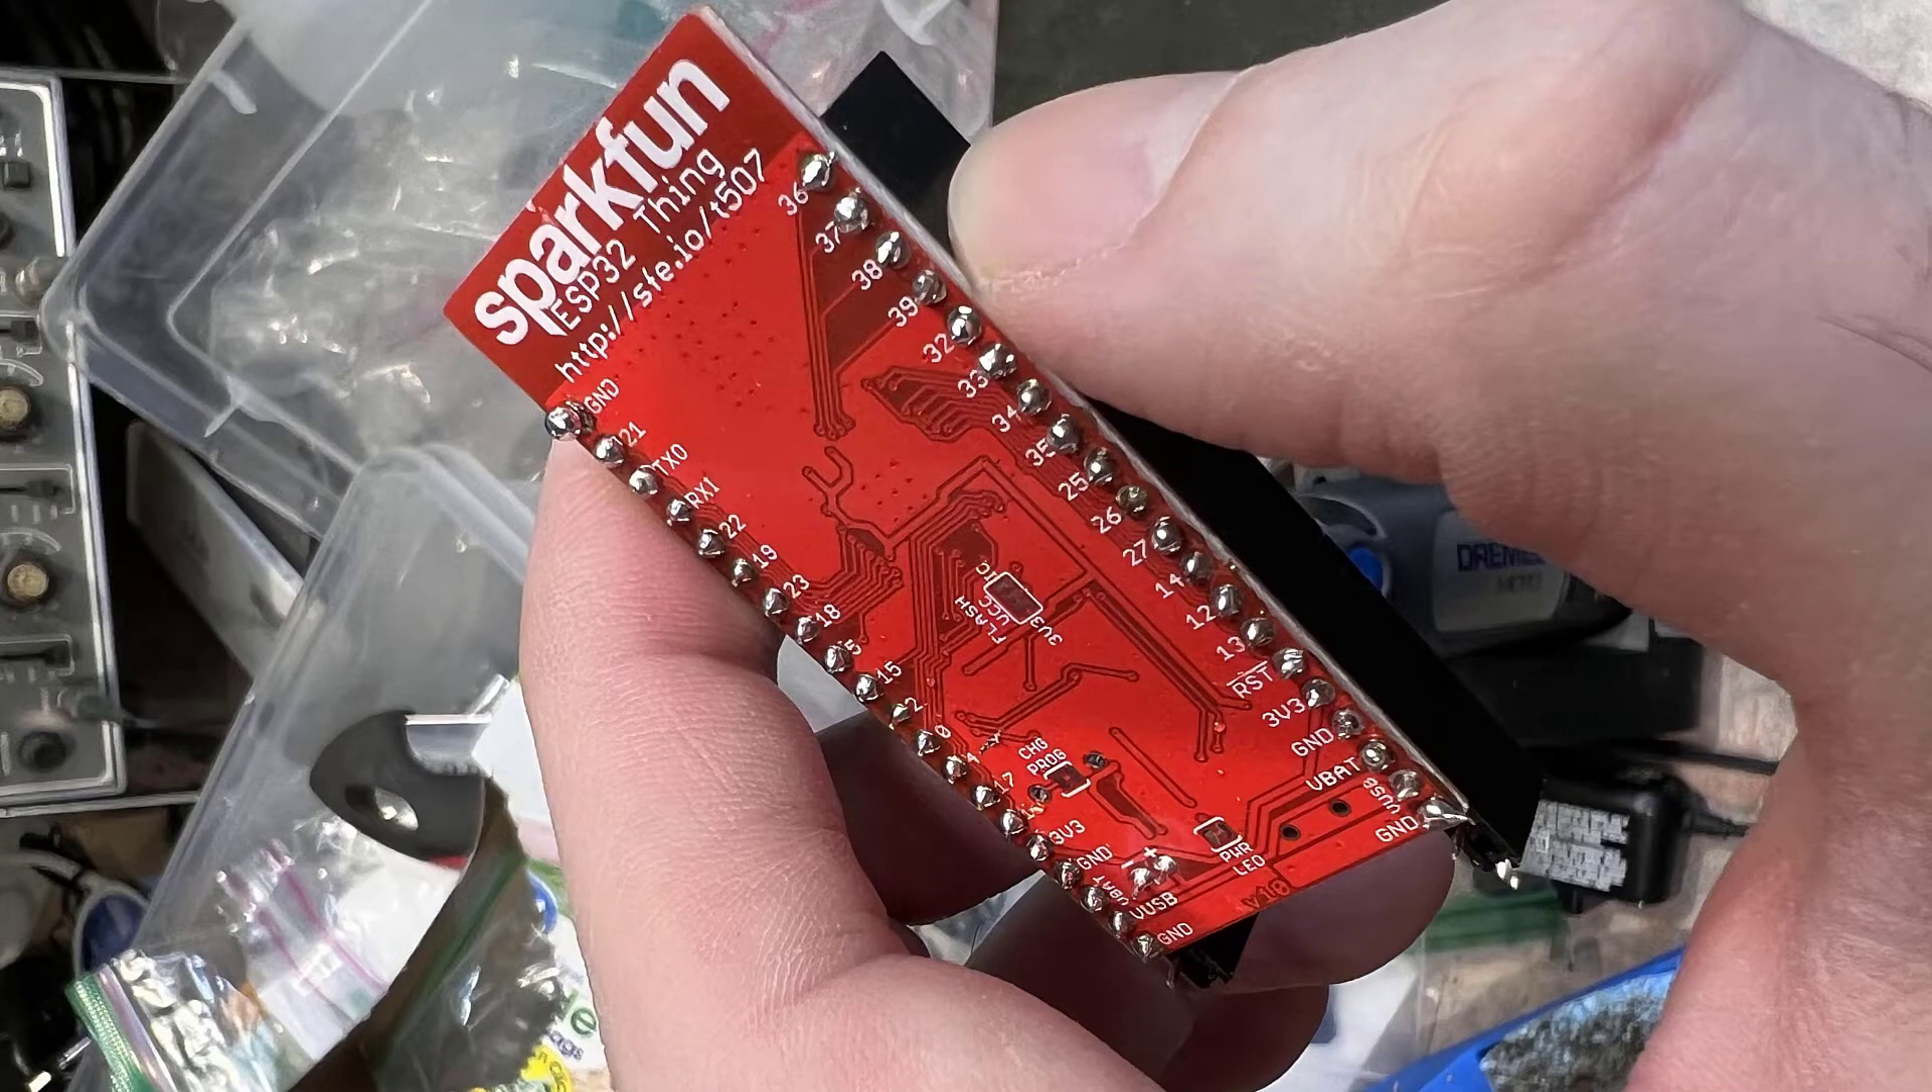You should have basically a bunch of Hershey kiss looking solder points on your ESP32.